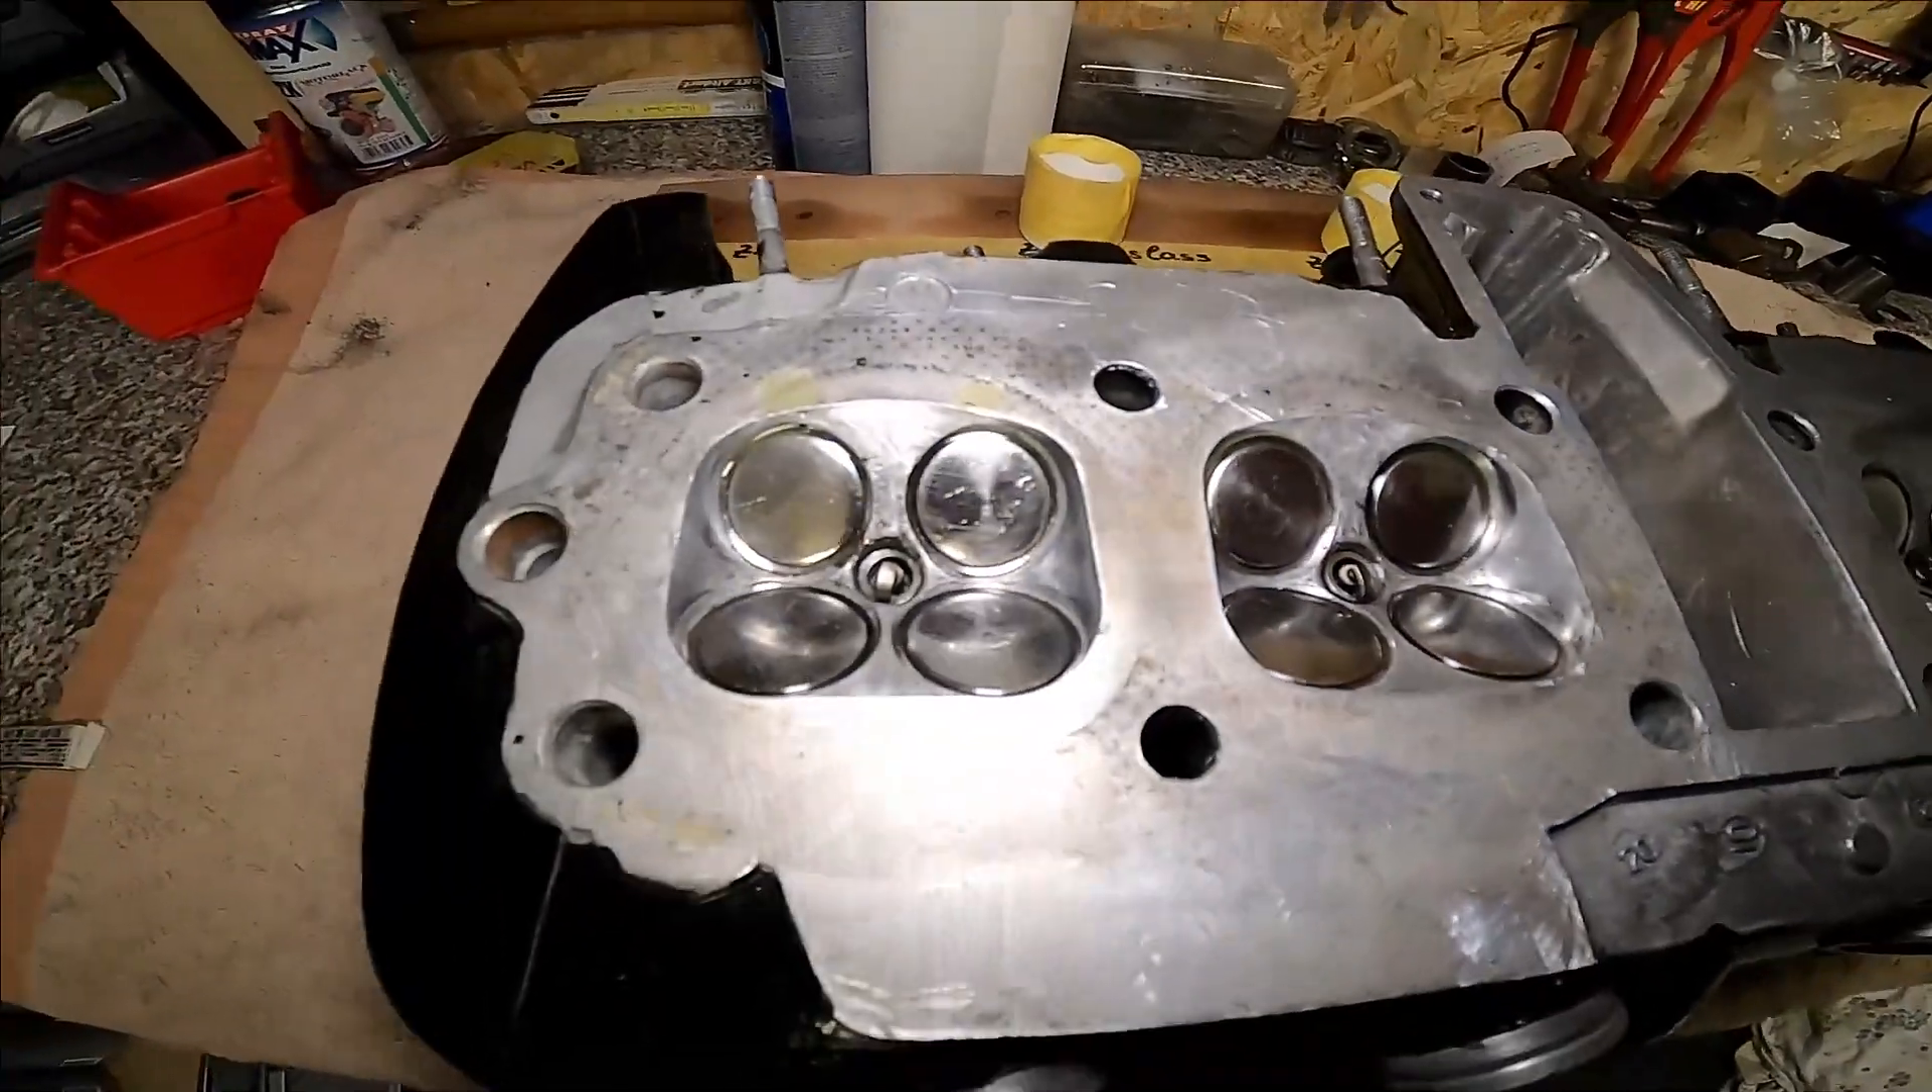Da könnt ihr jetzt schön erkennen, wie die Ventile drin sitzen in ihrem Sitz.